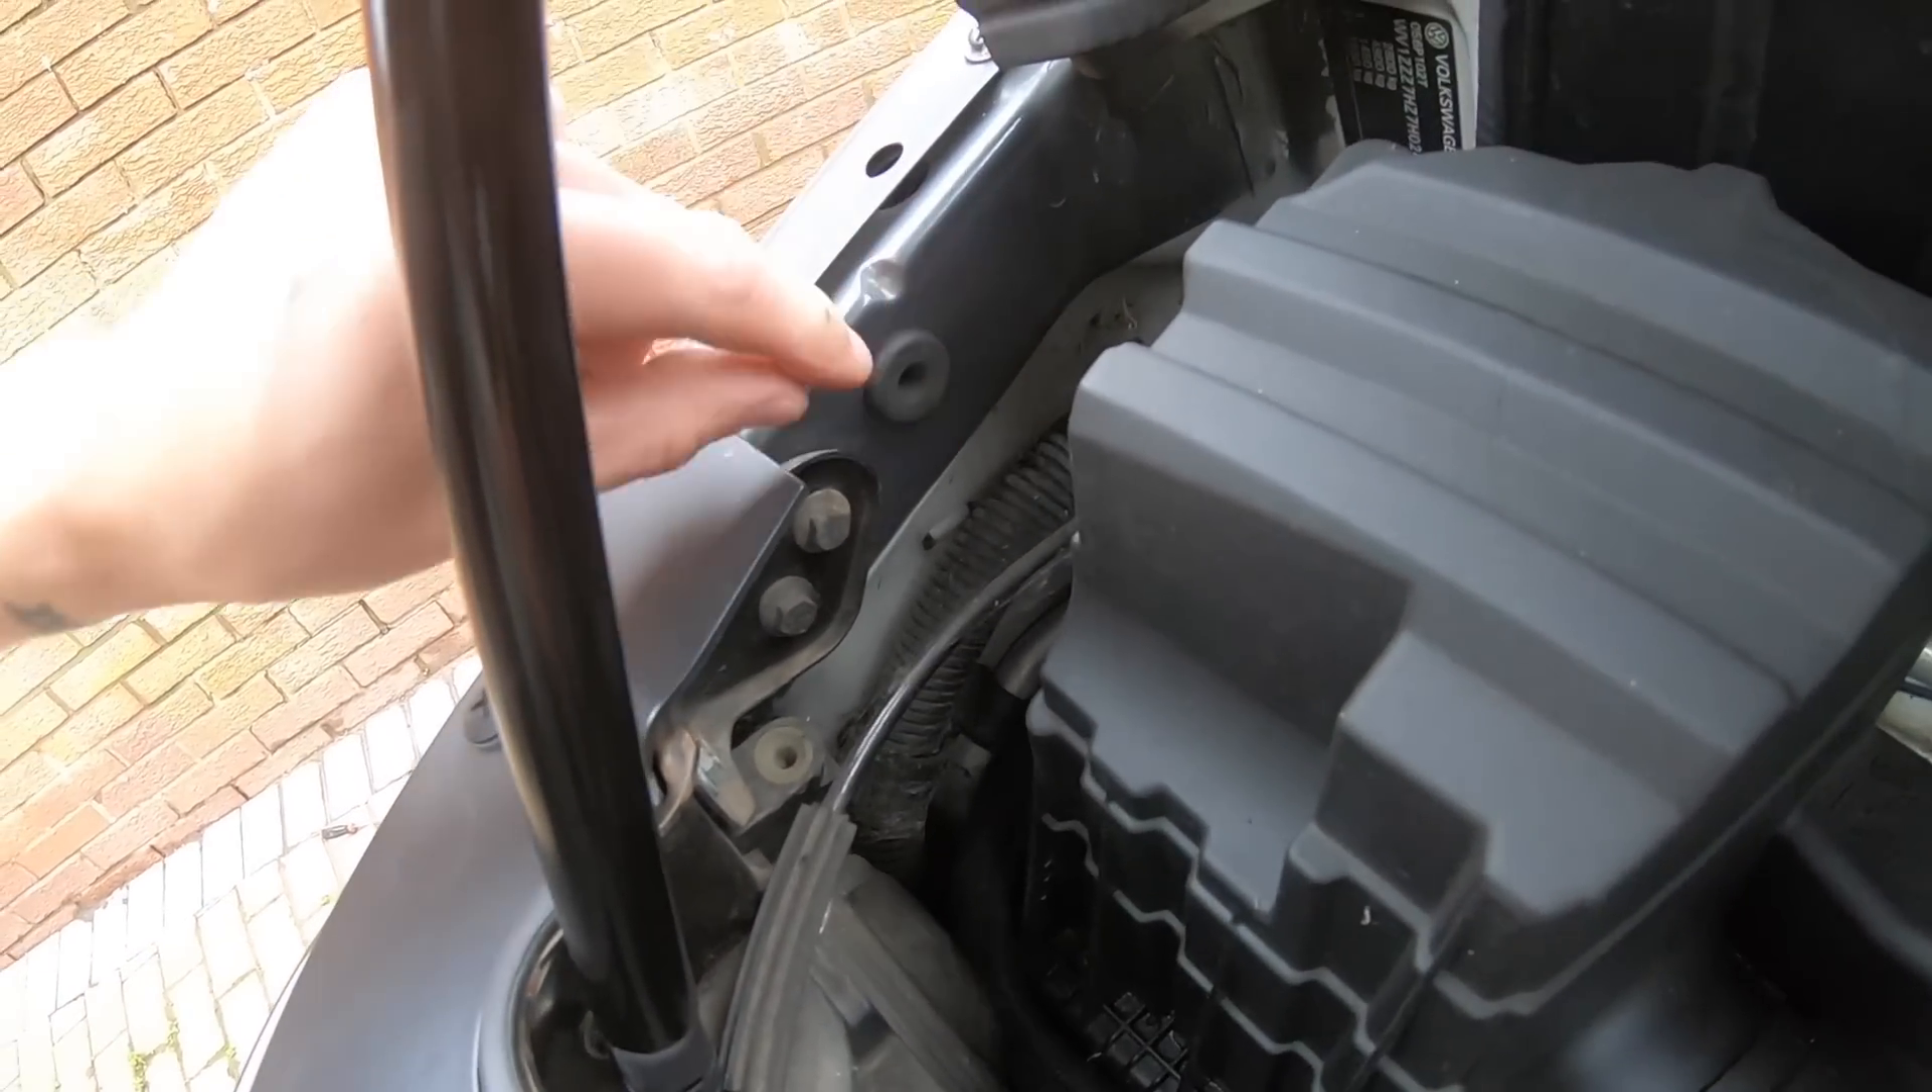So what i've done here is i've popped the original grommet back in to the hole just because it wasn't painted great underneath there so that just looks a little bit more finished a little bit better.